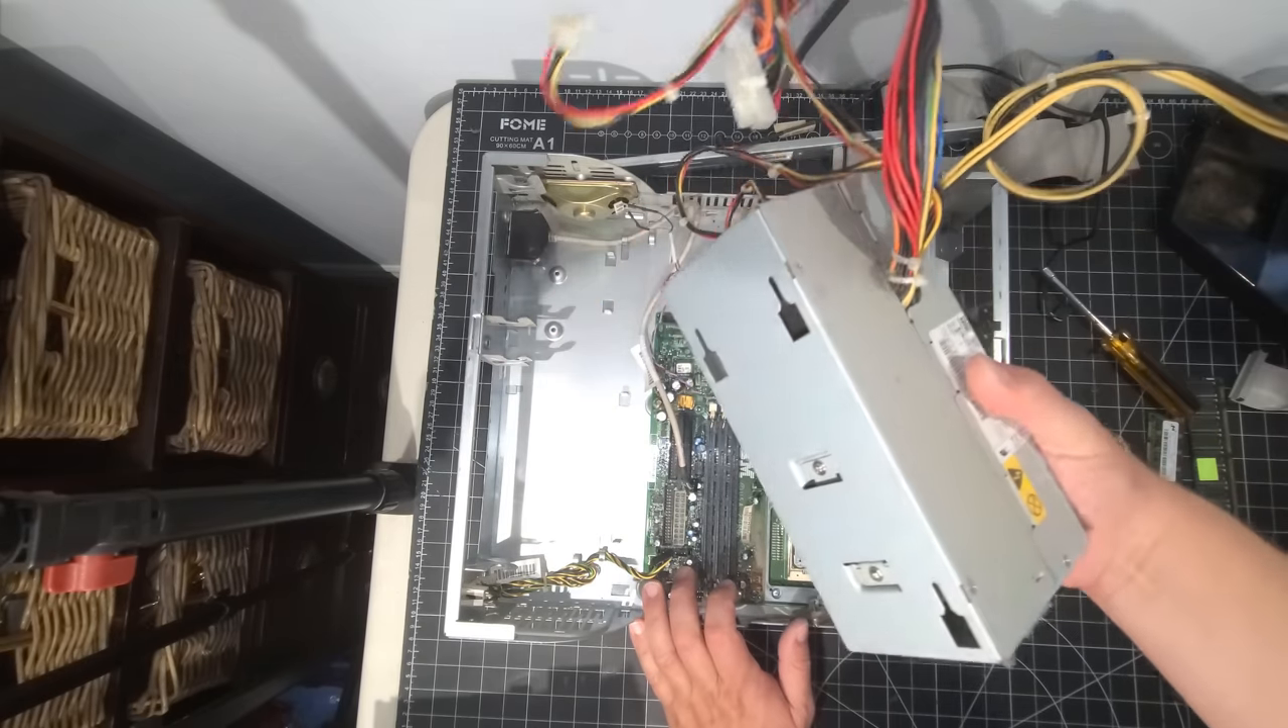Here we are, we have the power supply removed.